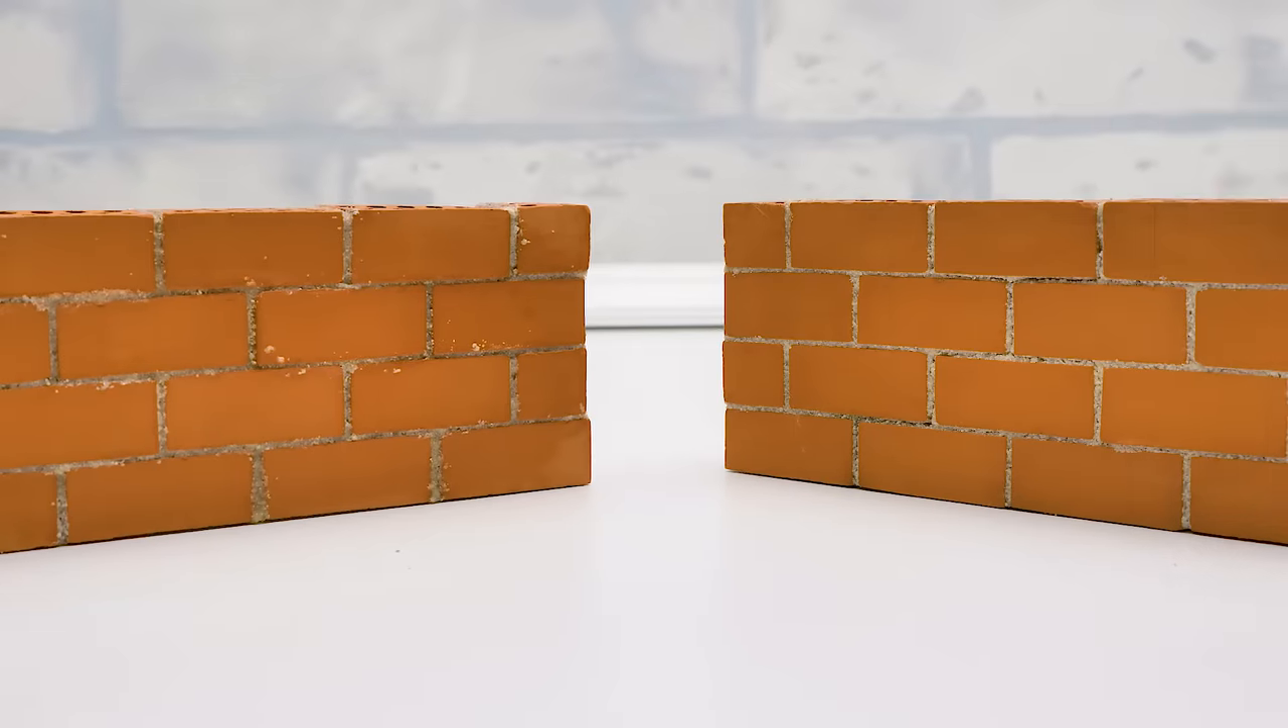We built two walls for our oven already!